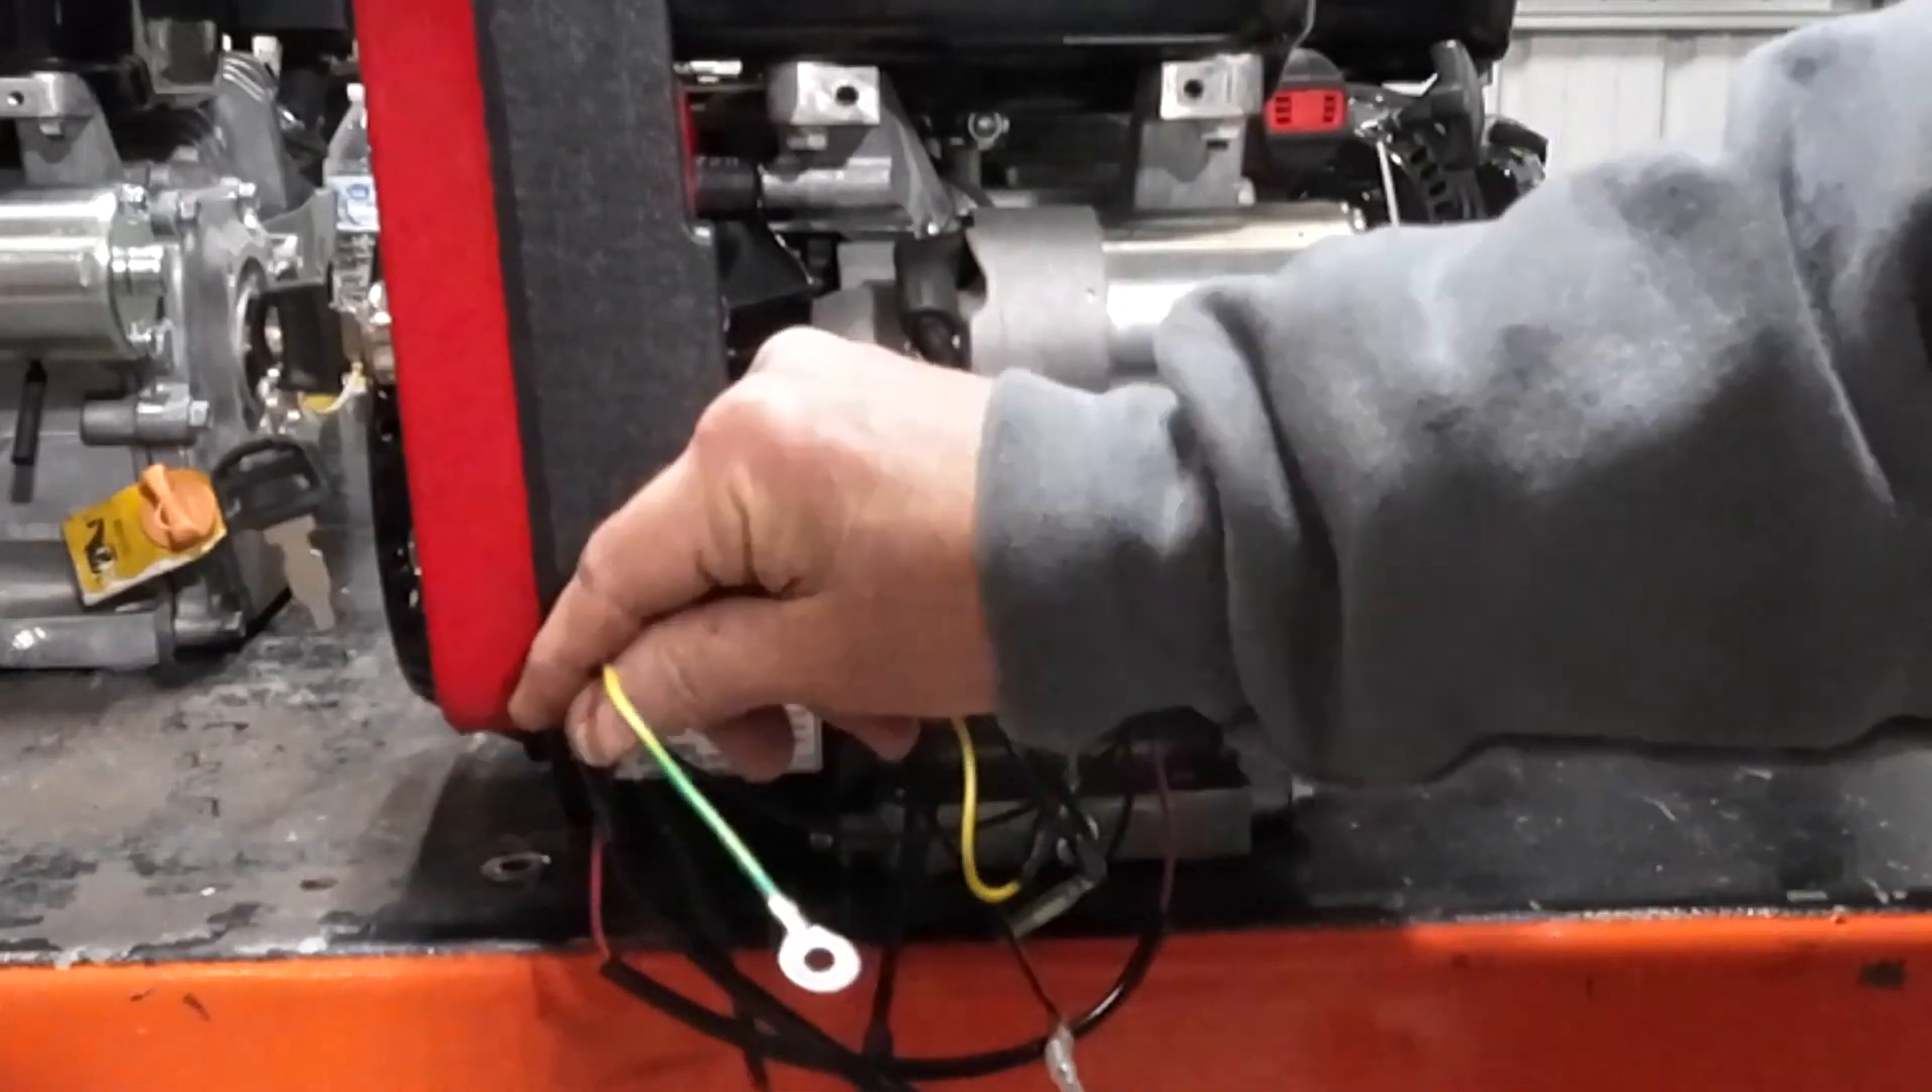We still got a wire left over.